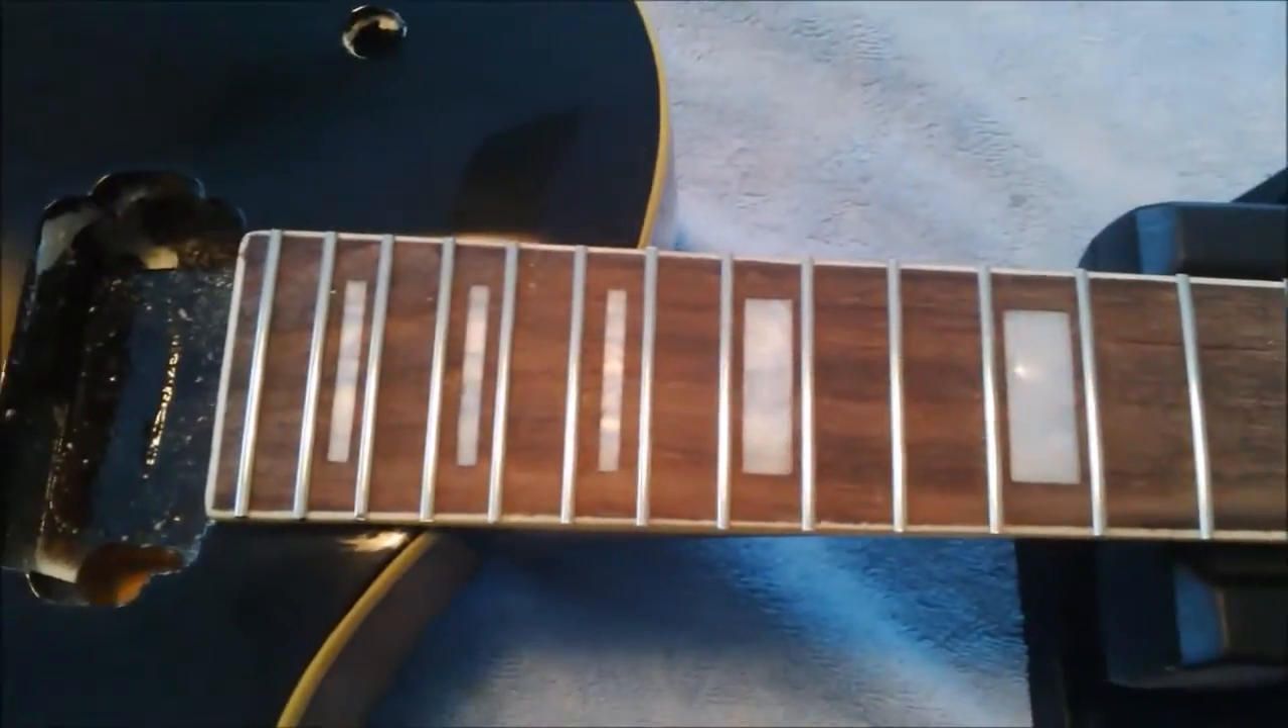So the frets are all installed. And they're in there. Nice and tight and flush.